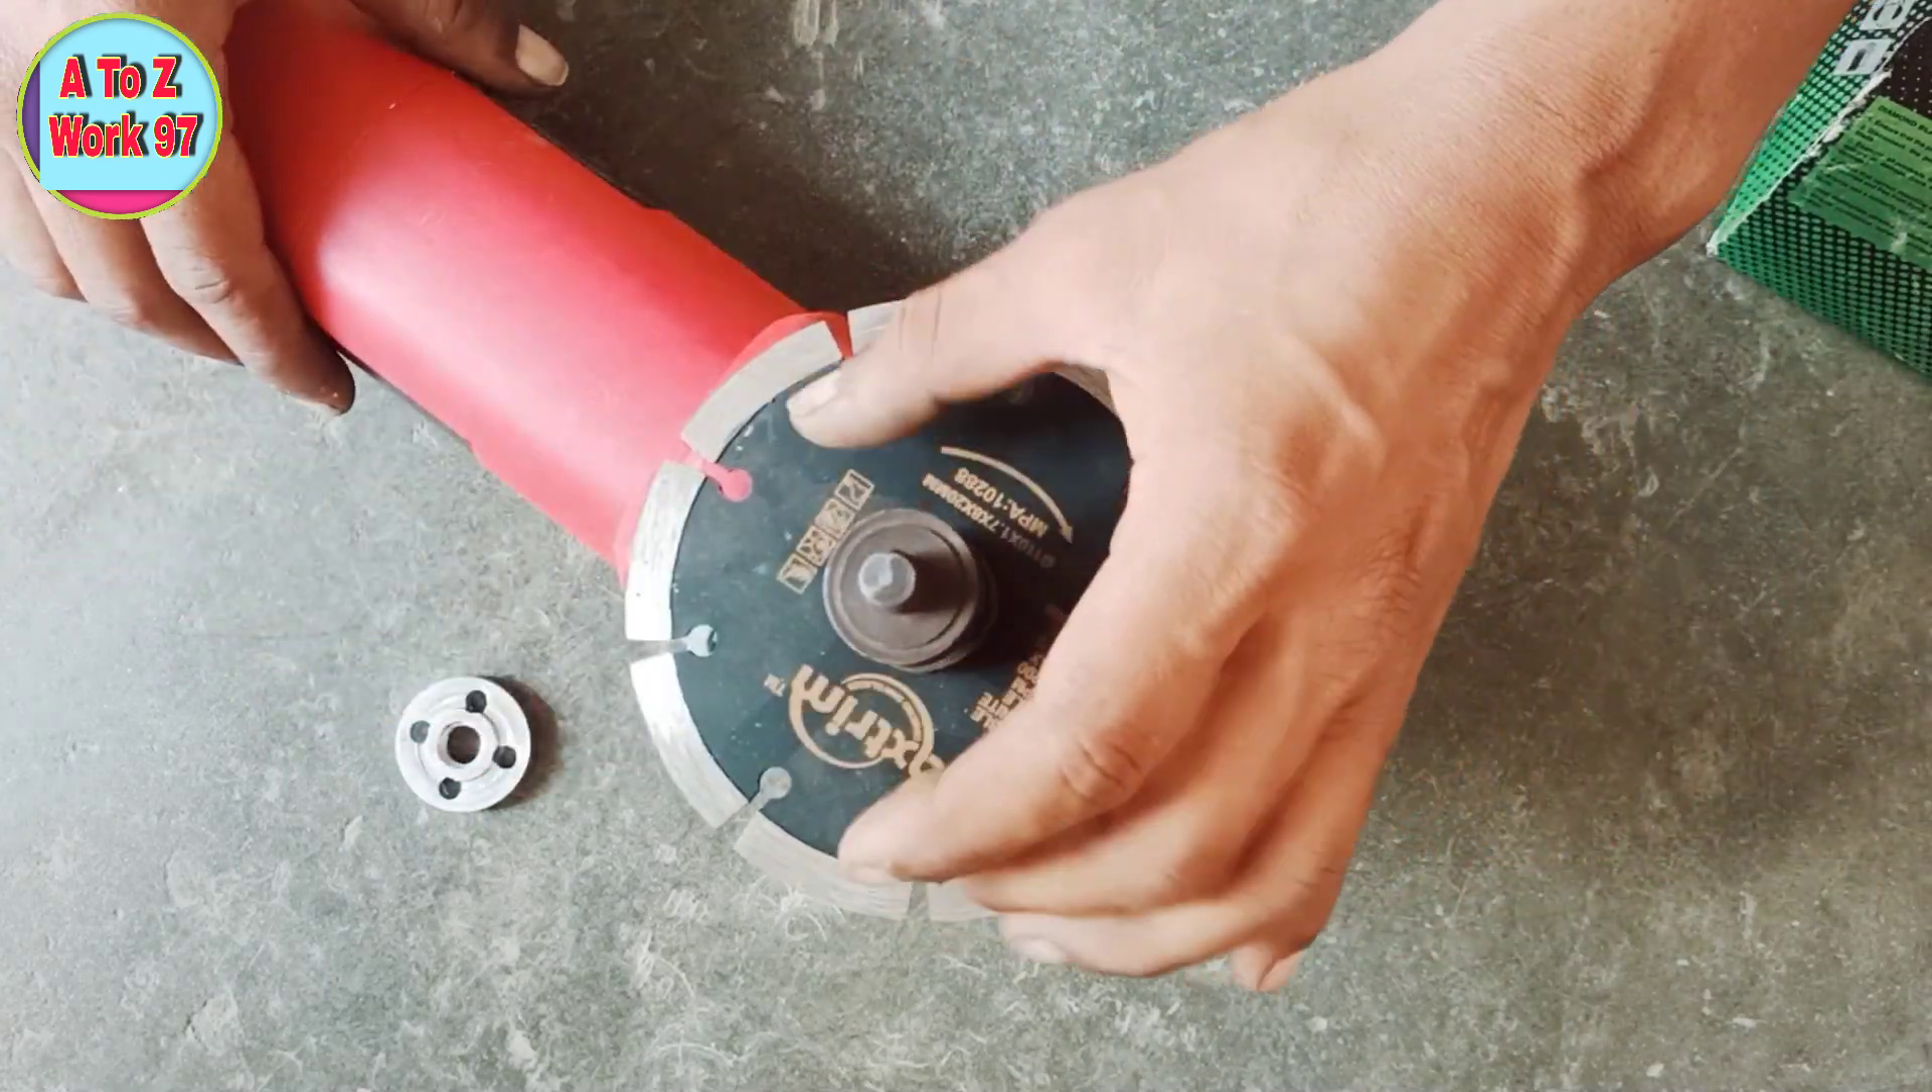दोस्तों आप देख सकते हैं यह हमारा बिलेट अभी बैठ चुका है।